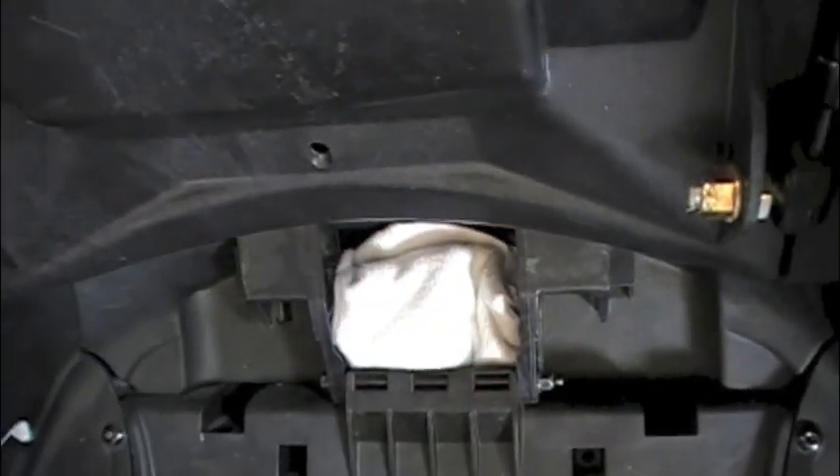What we're showing you here we've actually got the seat removed already and we're stuffing the rag into the place we call Never Never Land.